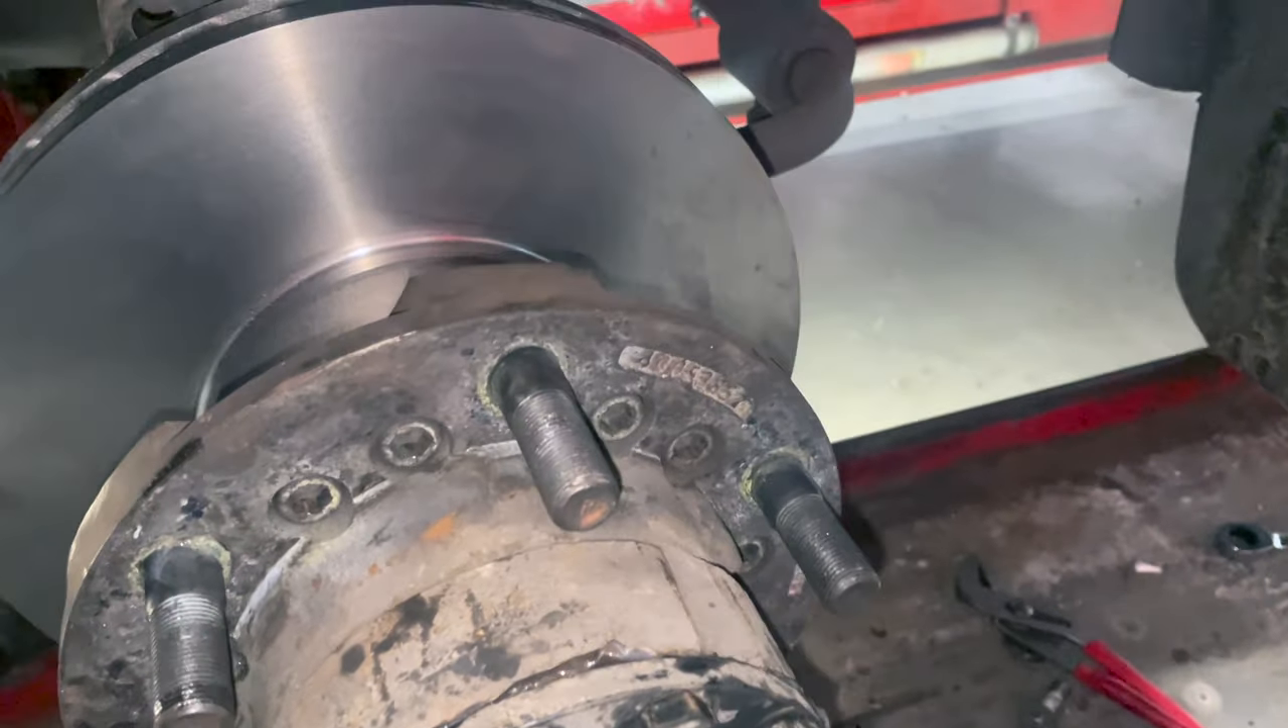That's the disc all on.